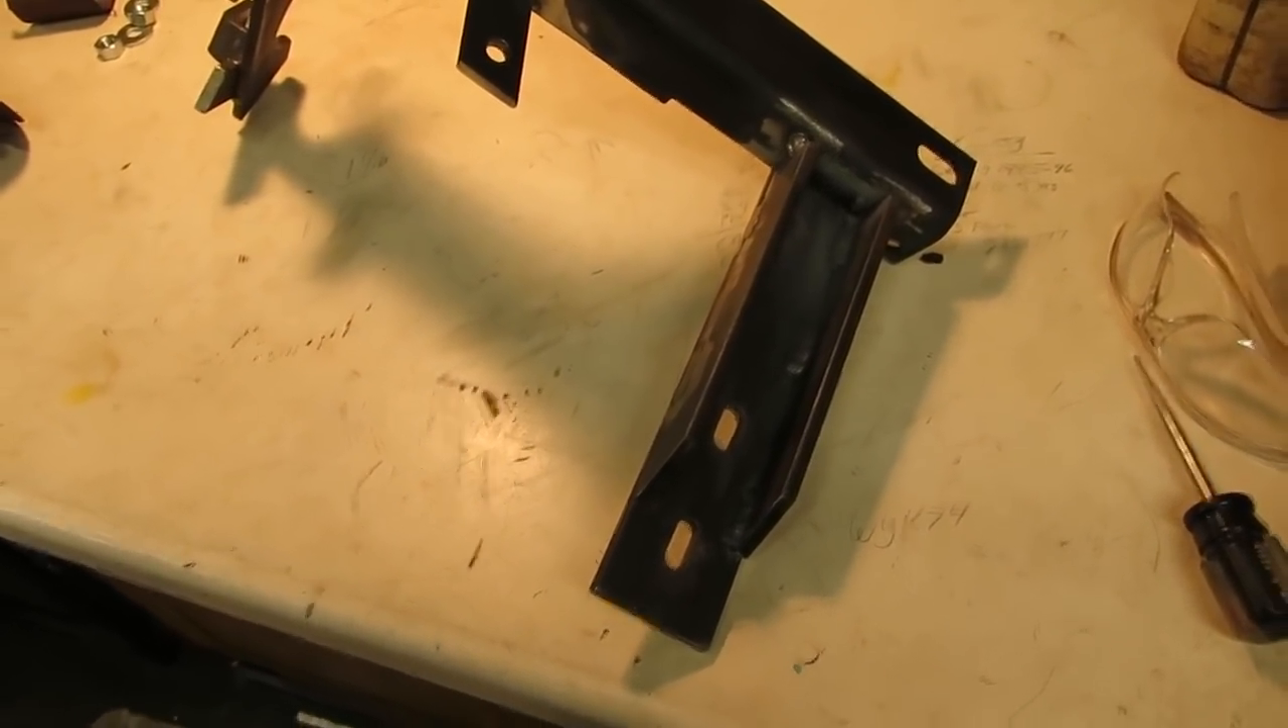Well I got the hydraulic pump bracket tacked on to the end here and get everything squared off the best I could.